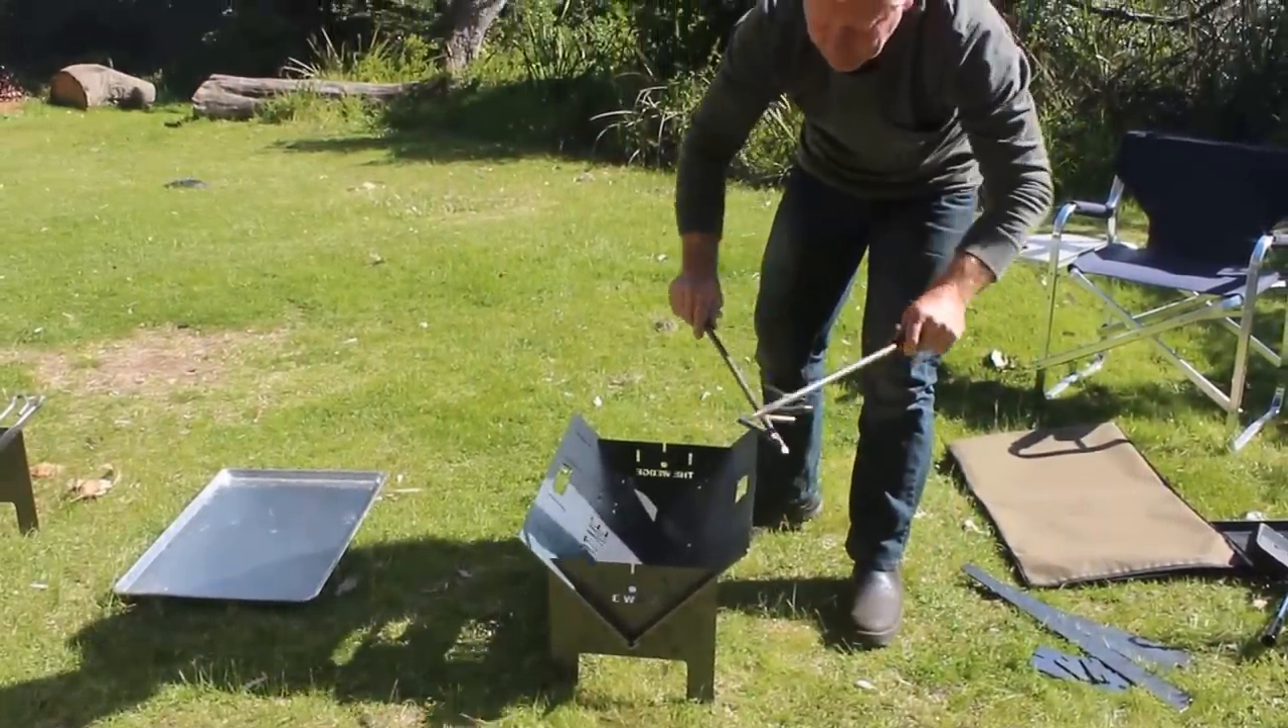There you have your base fire pit.